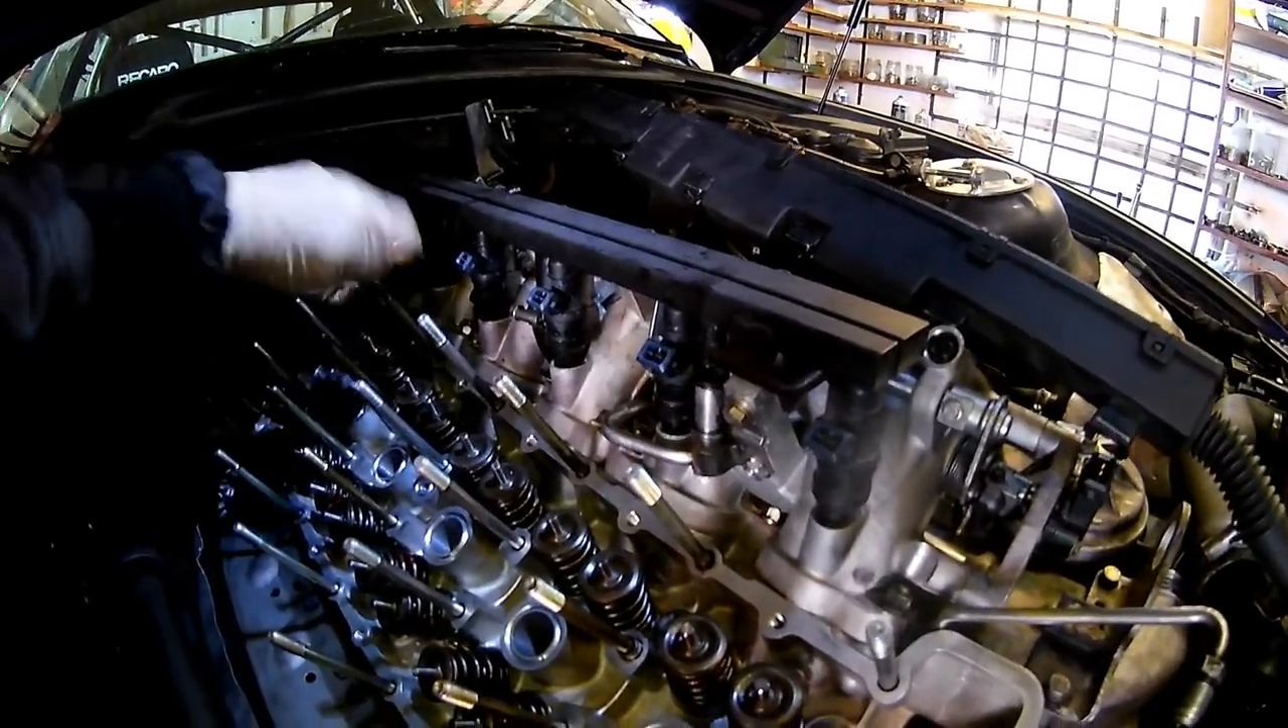Die Einspritzleiste mit den Einspritzventilen ist gerade eingebaut worden, befindet sich hier.